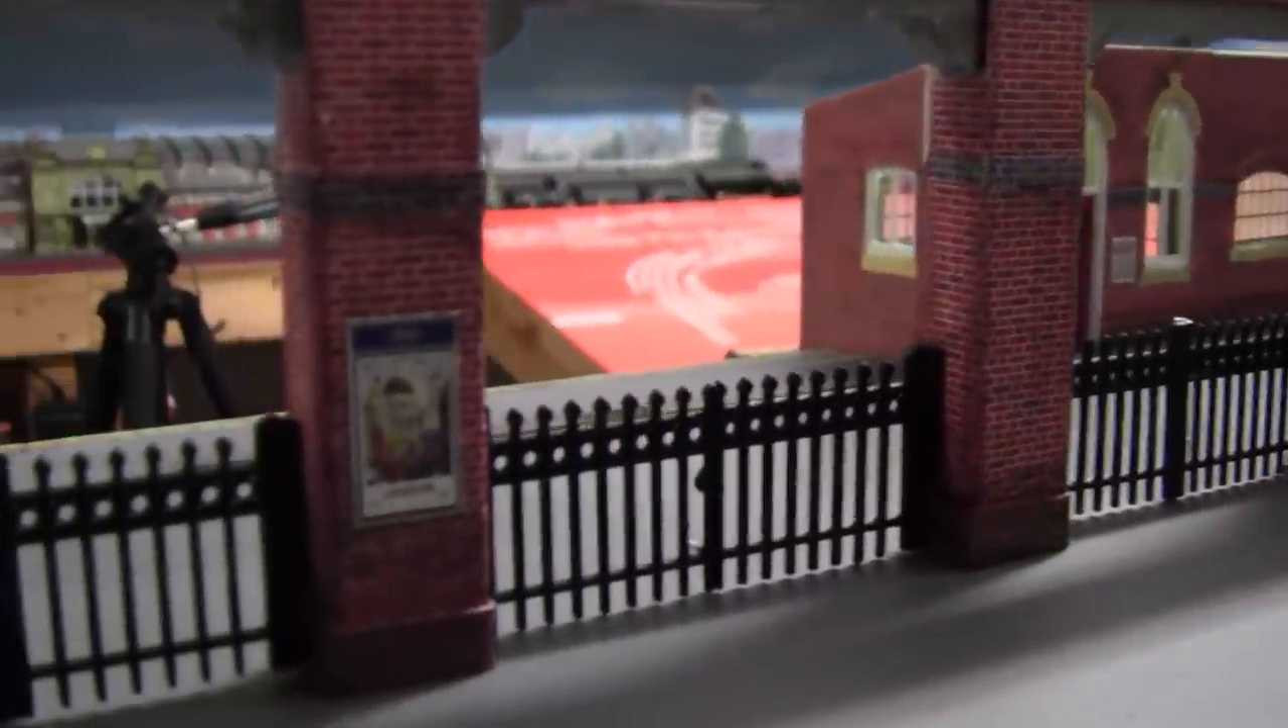As you can see all the gates are now in place and they don't look too bad.